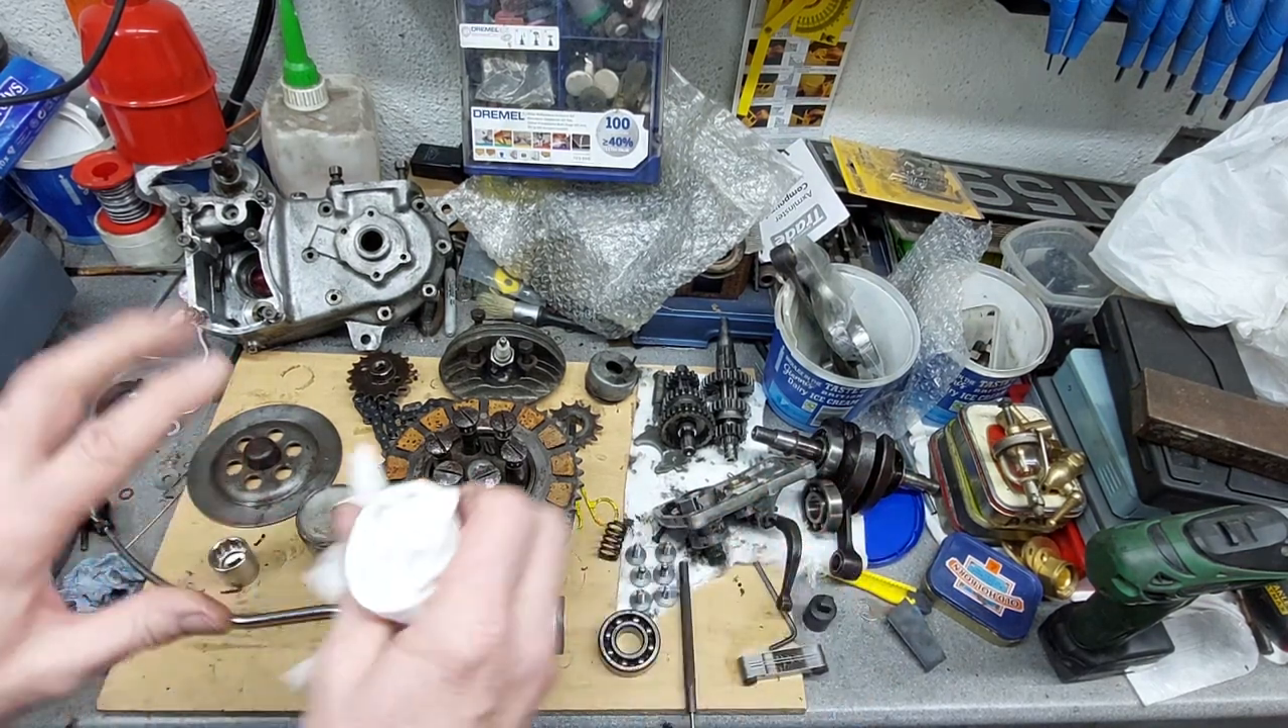So now we've got the engine all apart.